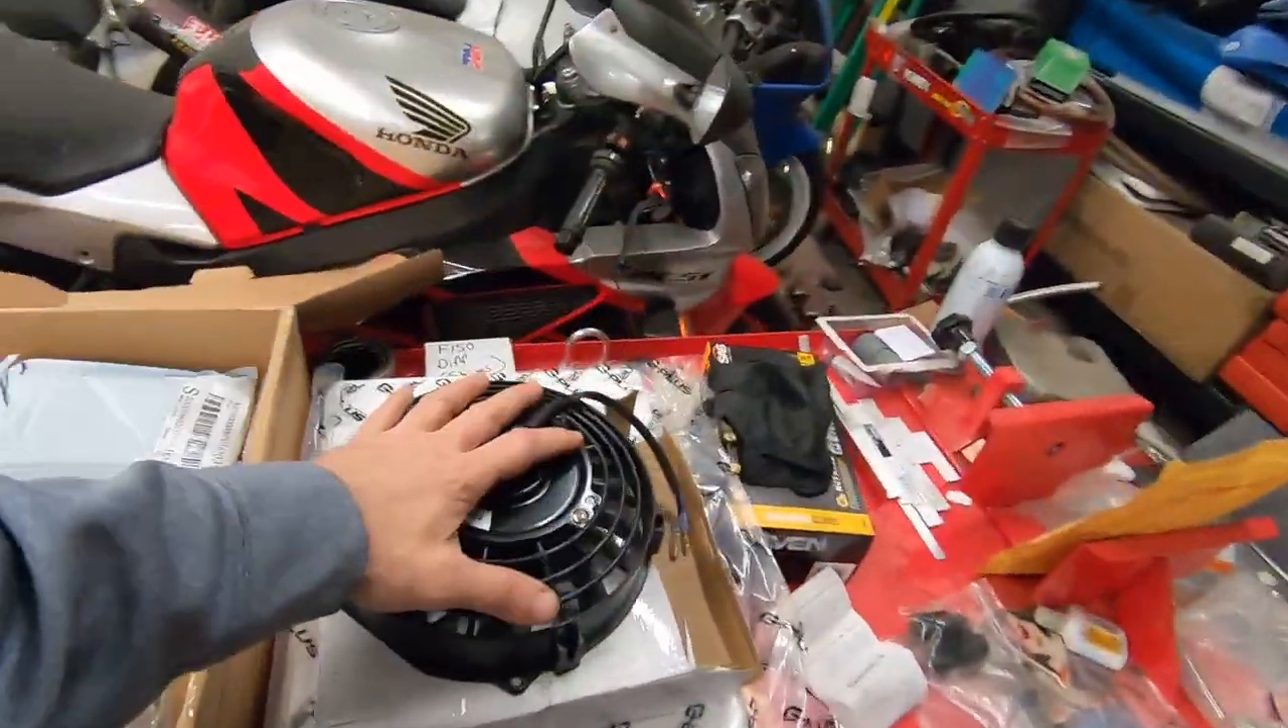Now you might notice i didn't install this electronic fan for the oil cooler yet.